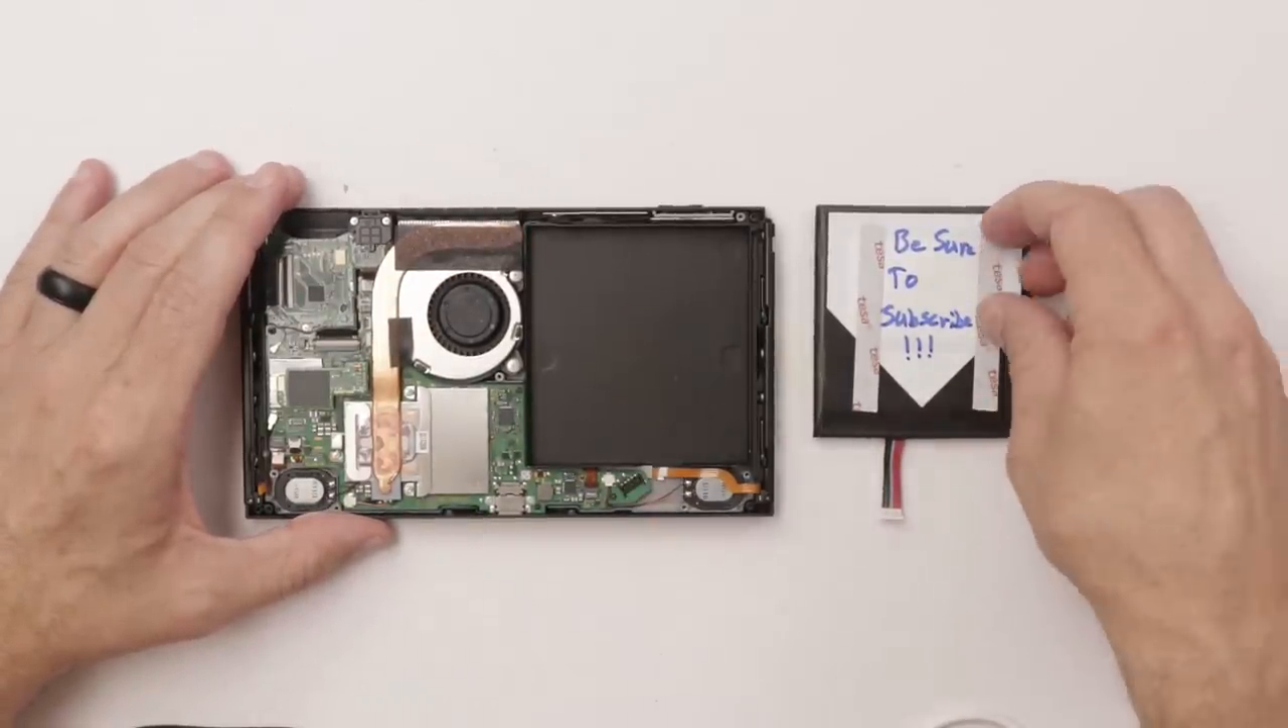Now we have our old battery out.